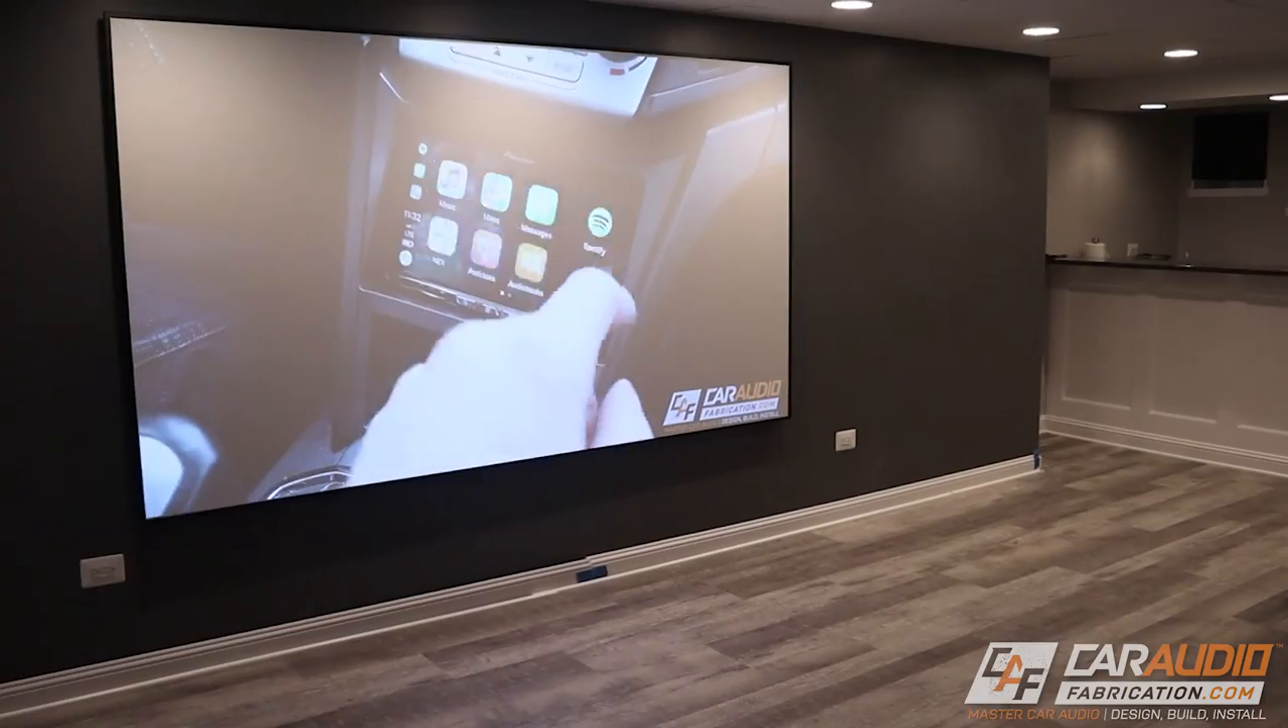So here it is we've got the screen installed and my friends I have to say the payoff here is huge.